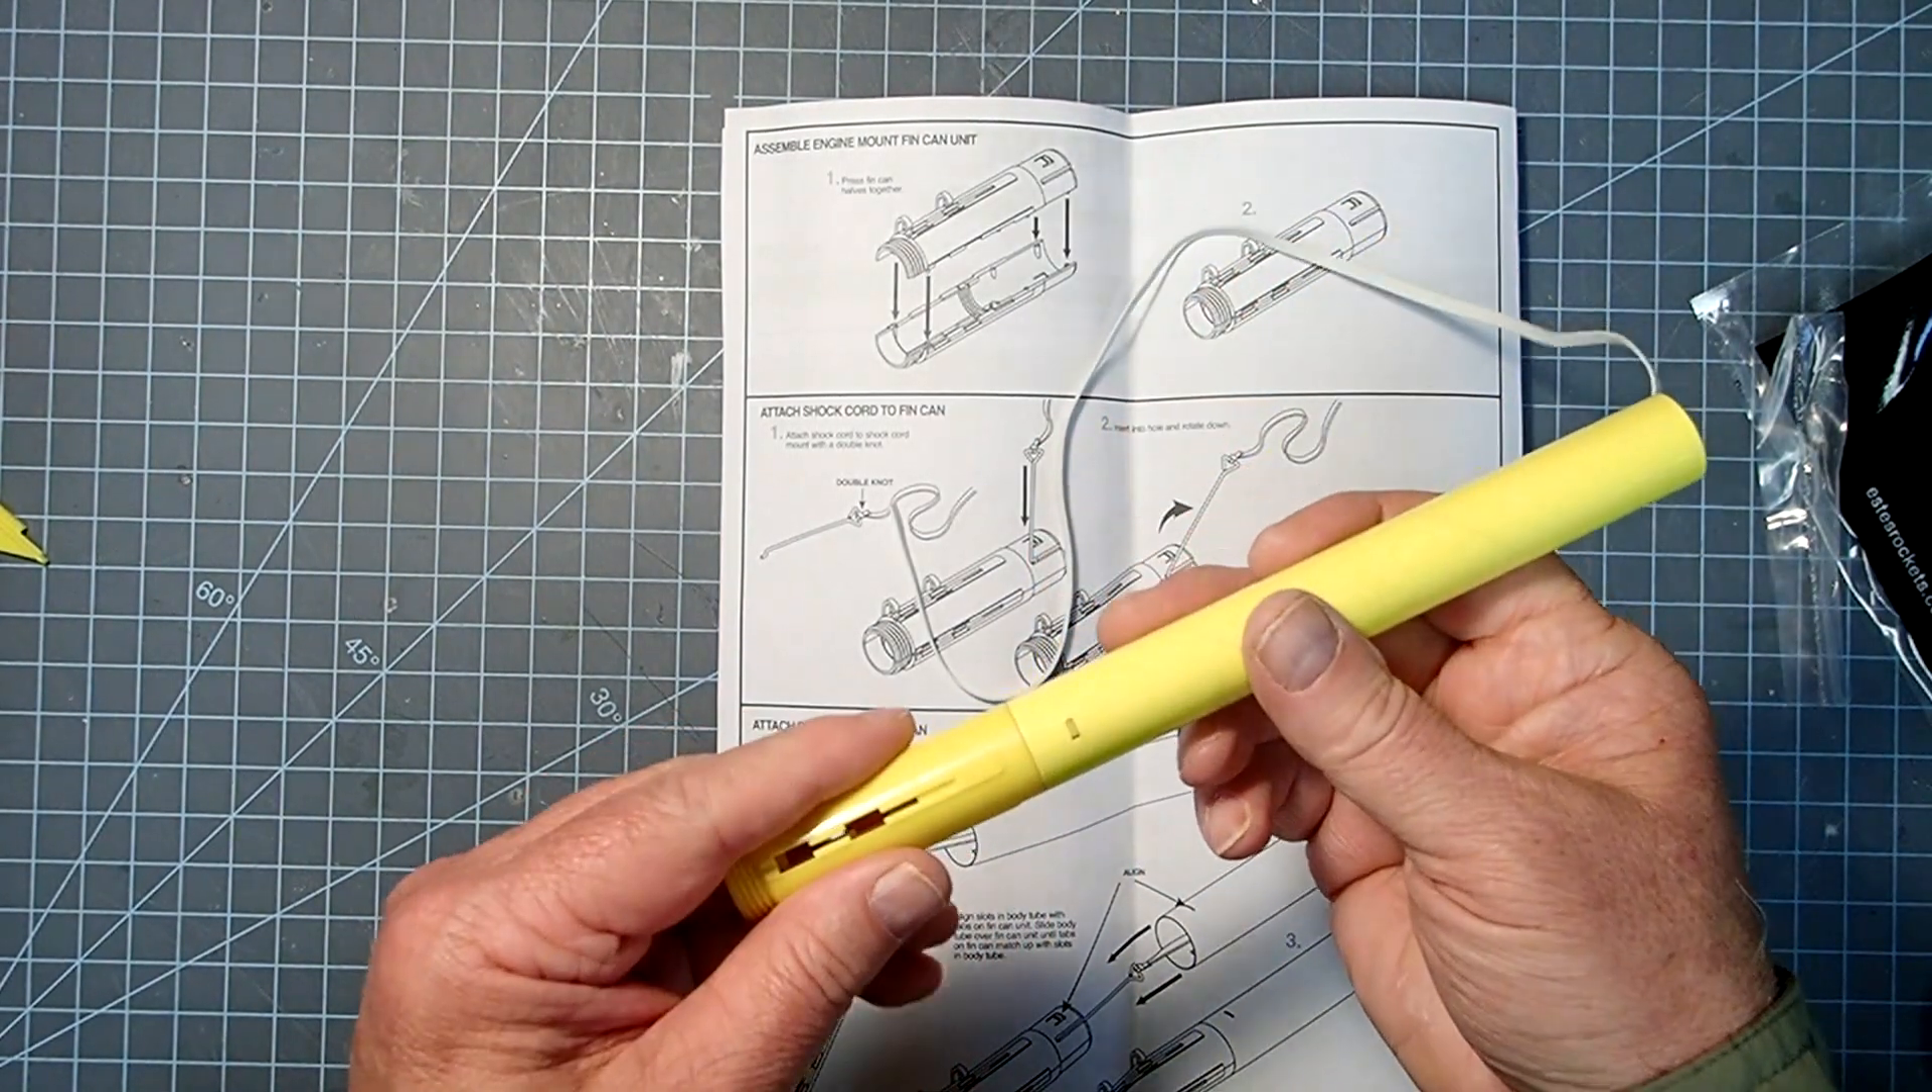All right, we've got our shock cord coming out the top.